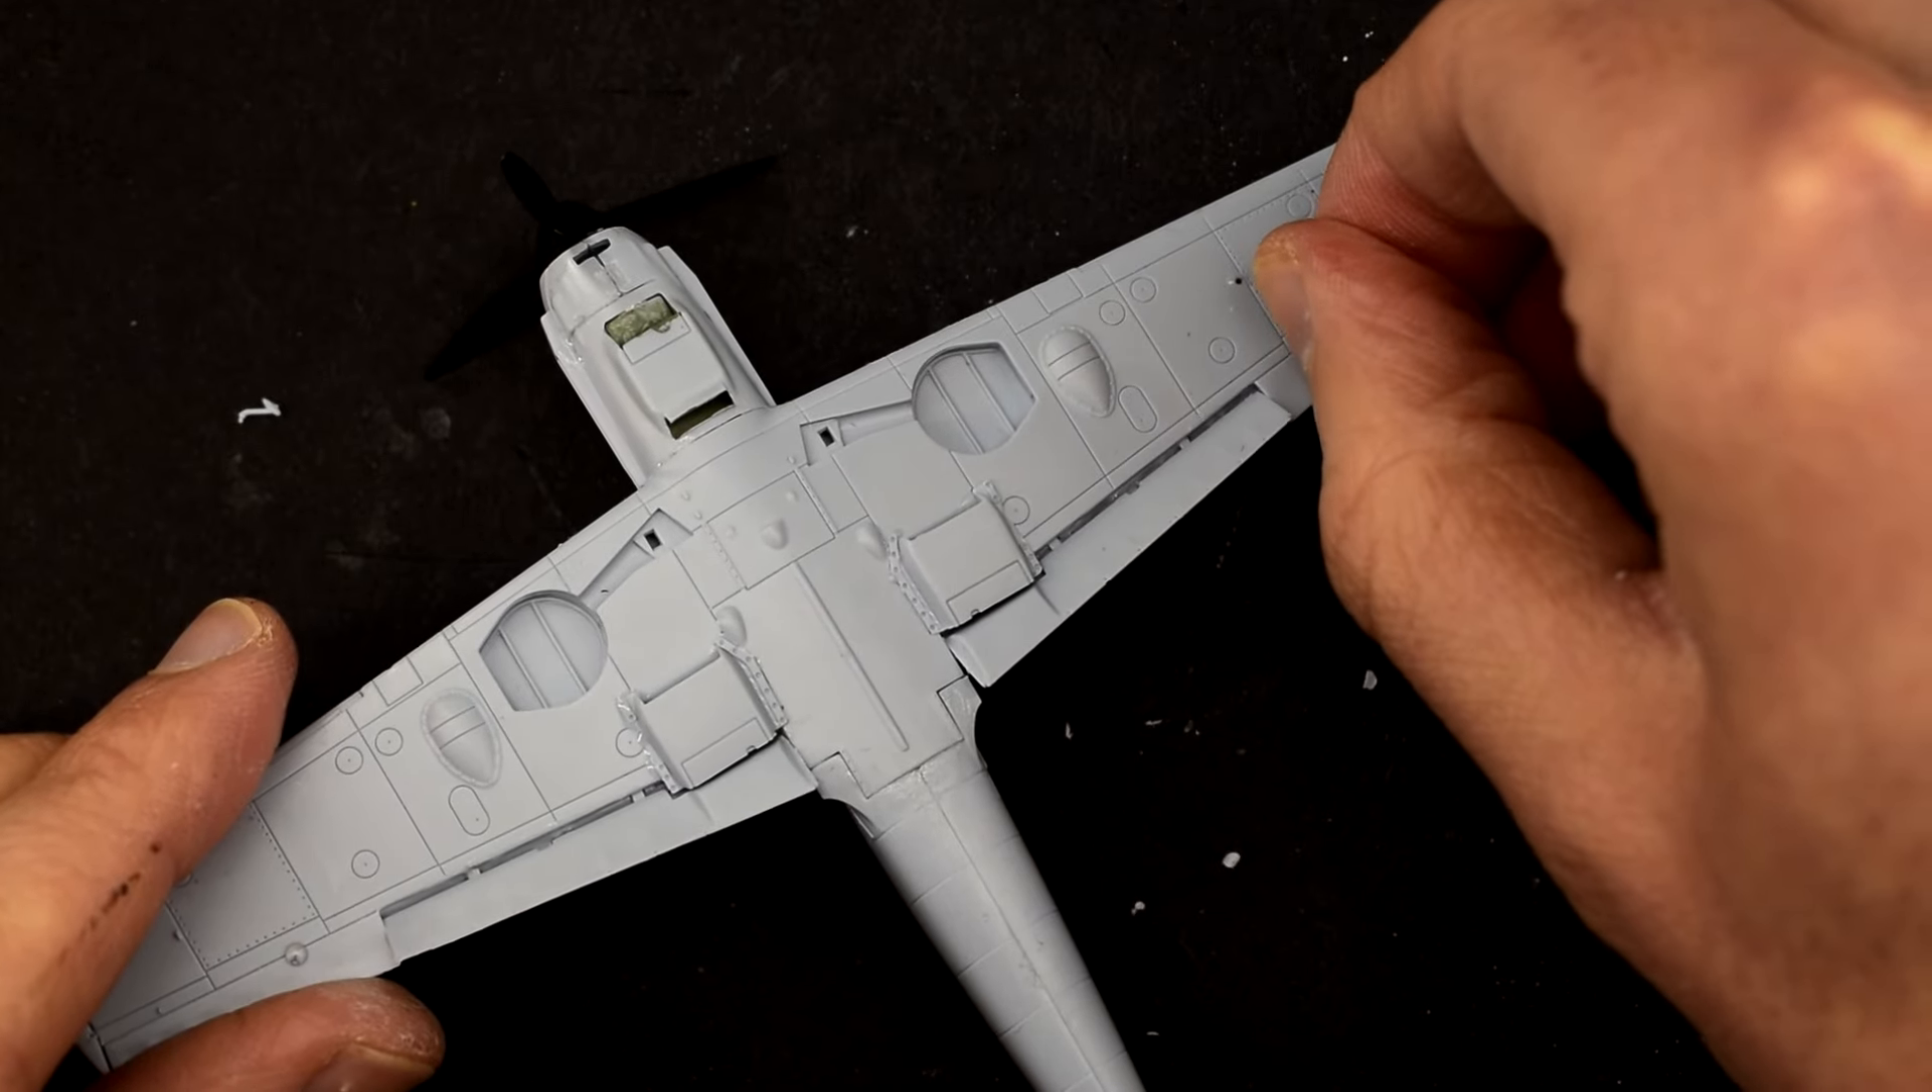The two underwing radiators are now glued into their slots.